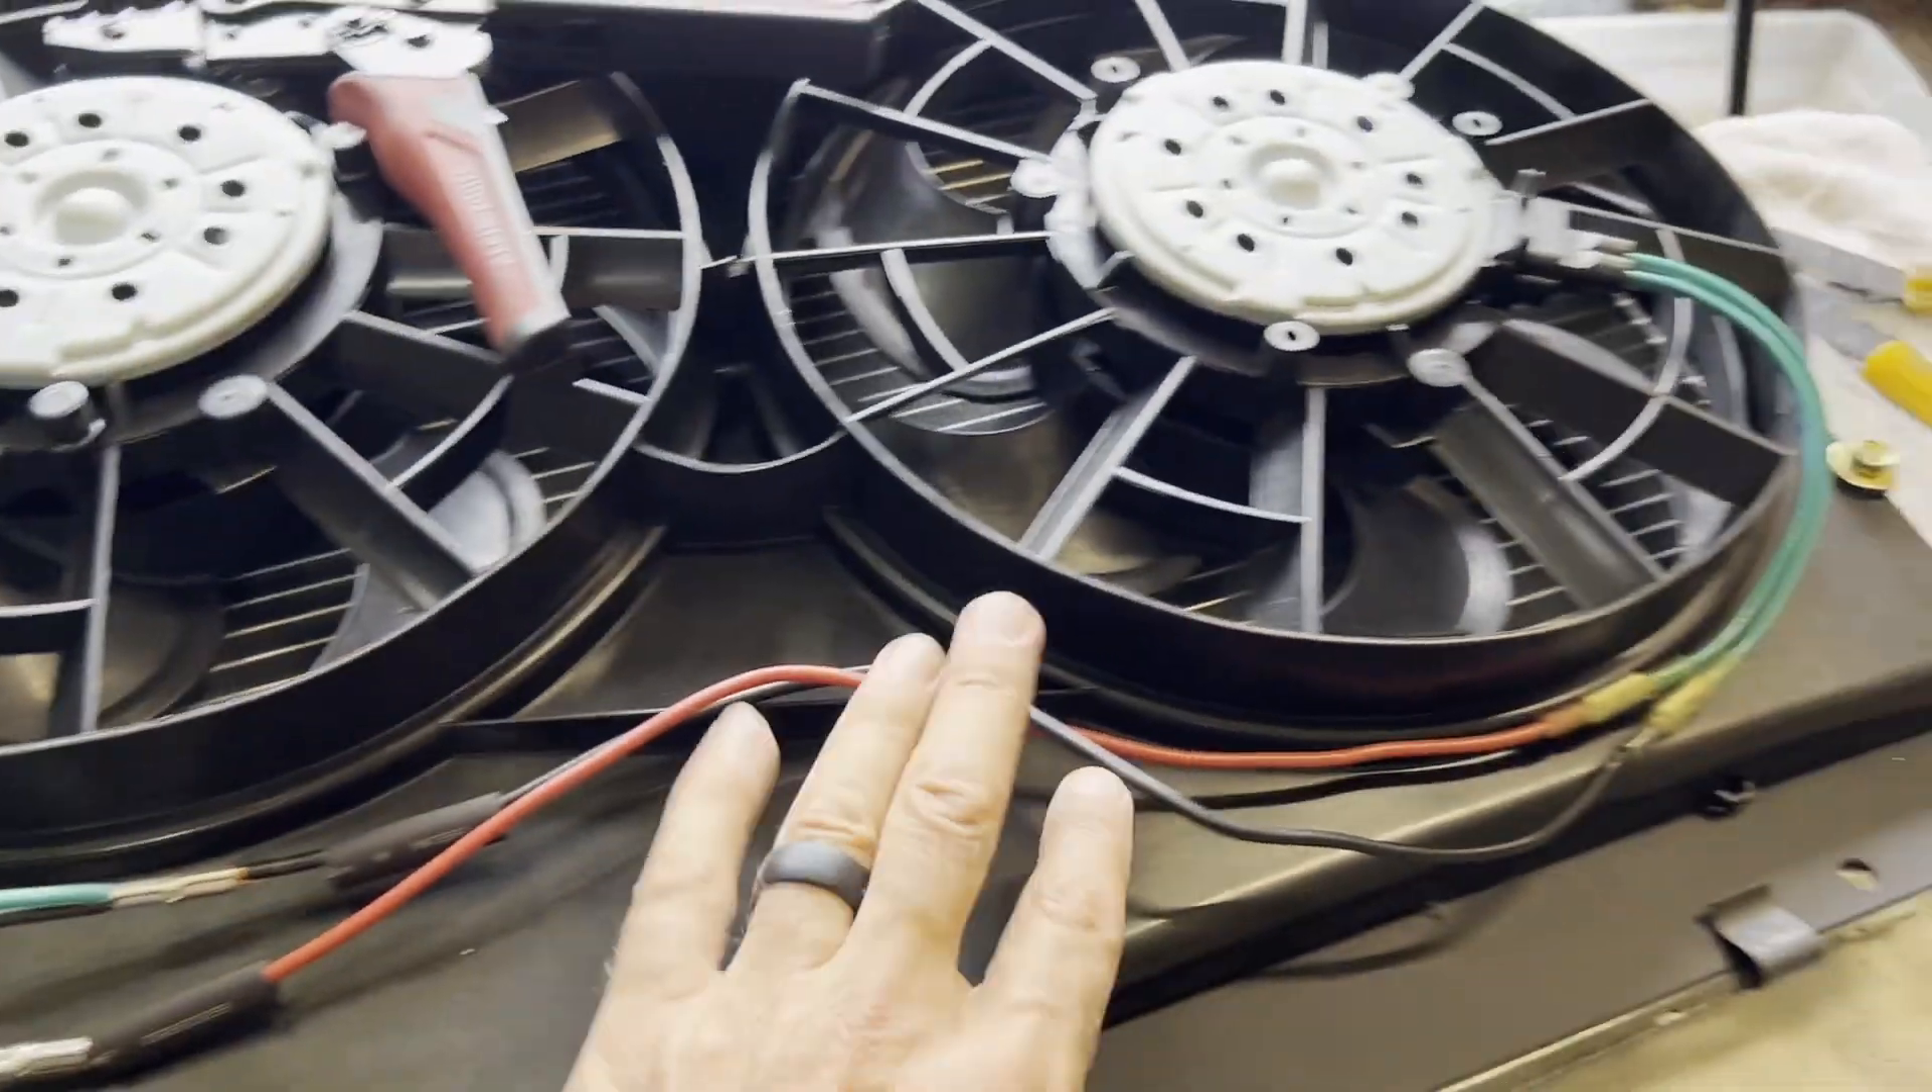Still got to put the heat shrink on and neaten up the wires tuck it up.